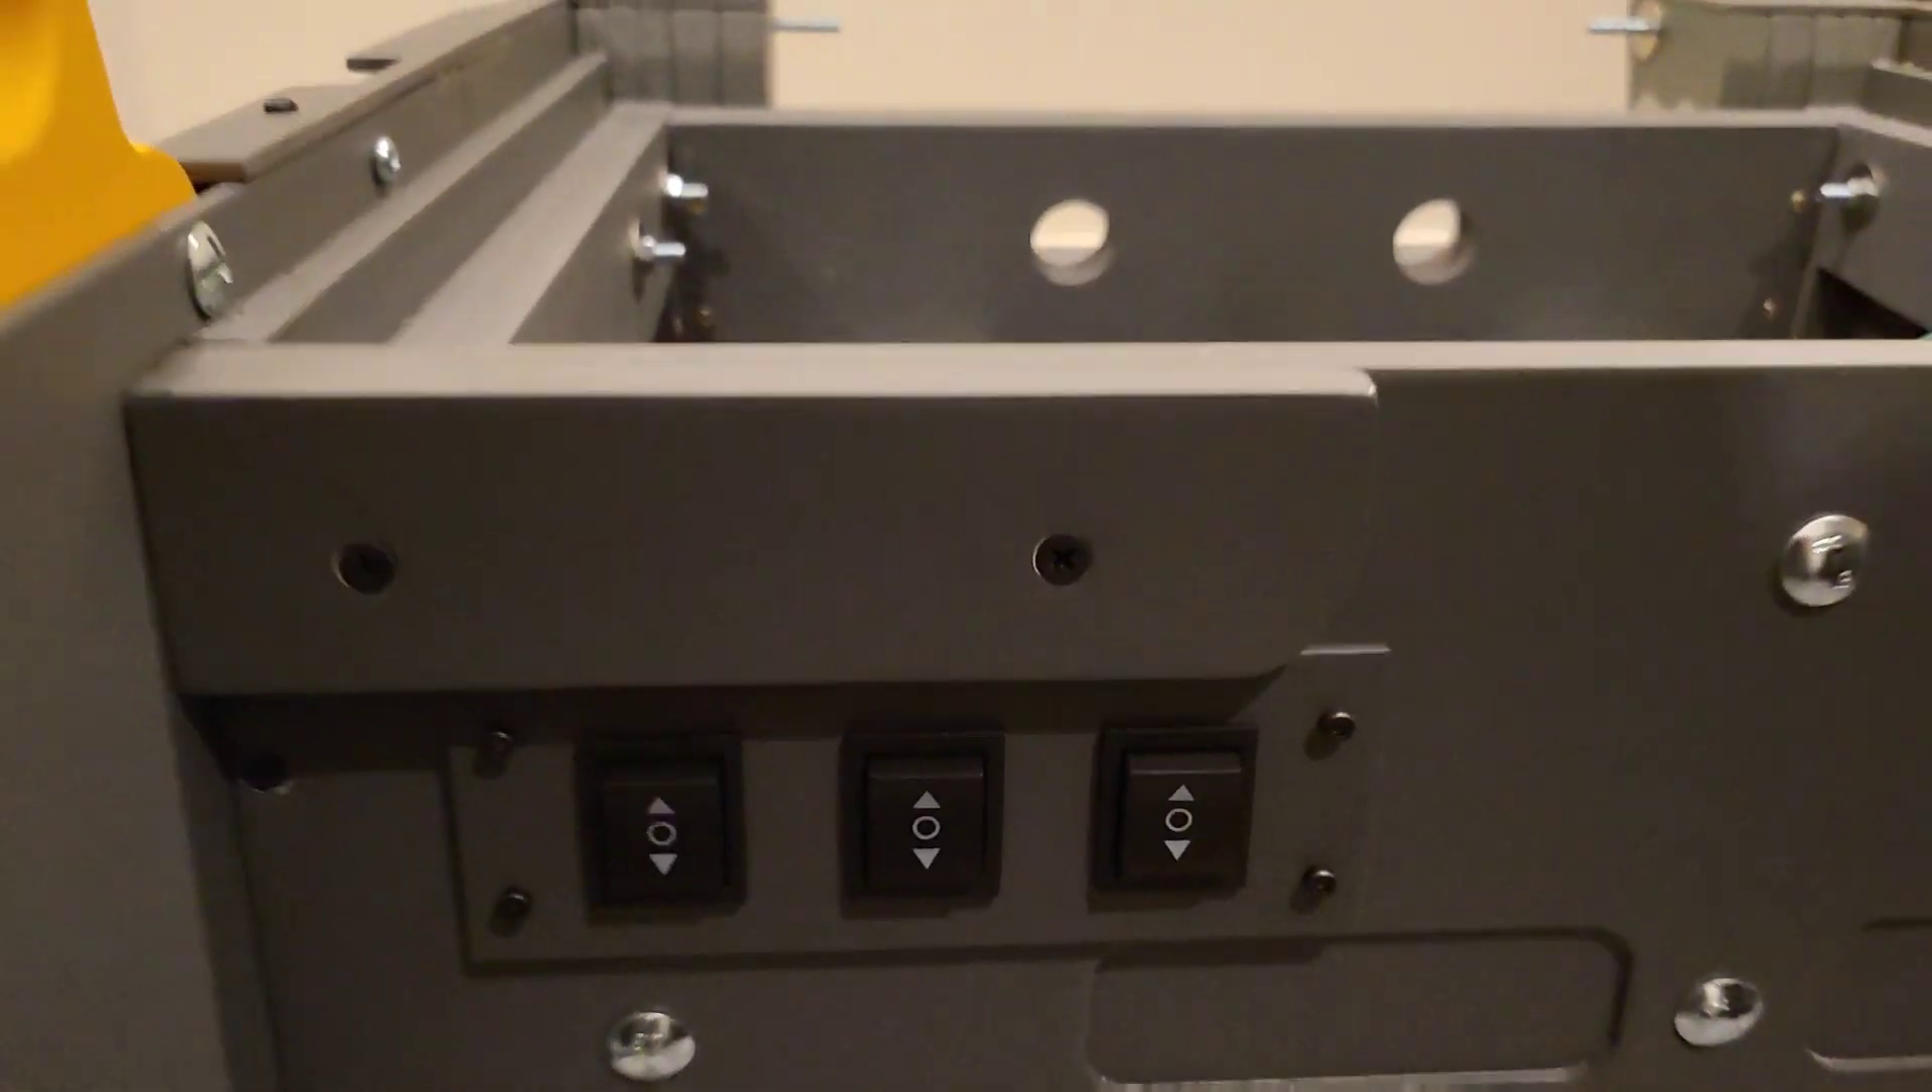And we can also see the installed switches which will be used to control the movement.